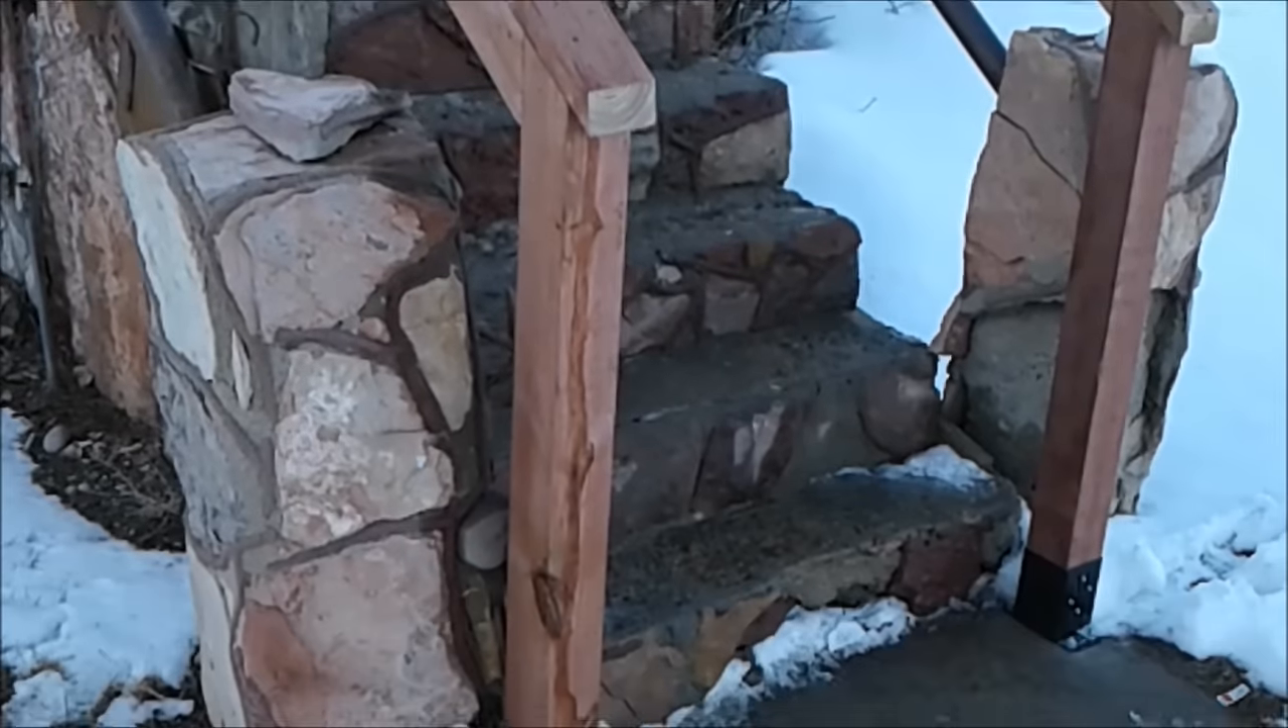I did a set of railing on both sides that's a proper height now and I had to attach each one of these posts to concrete.